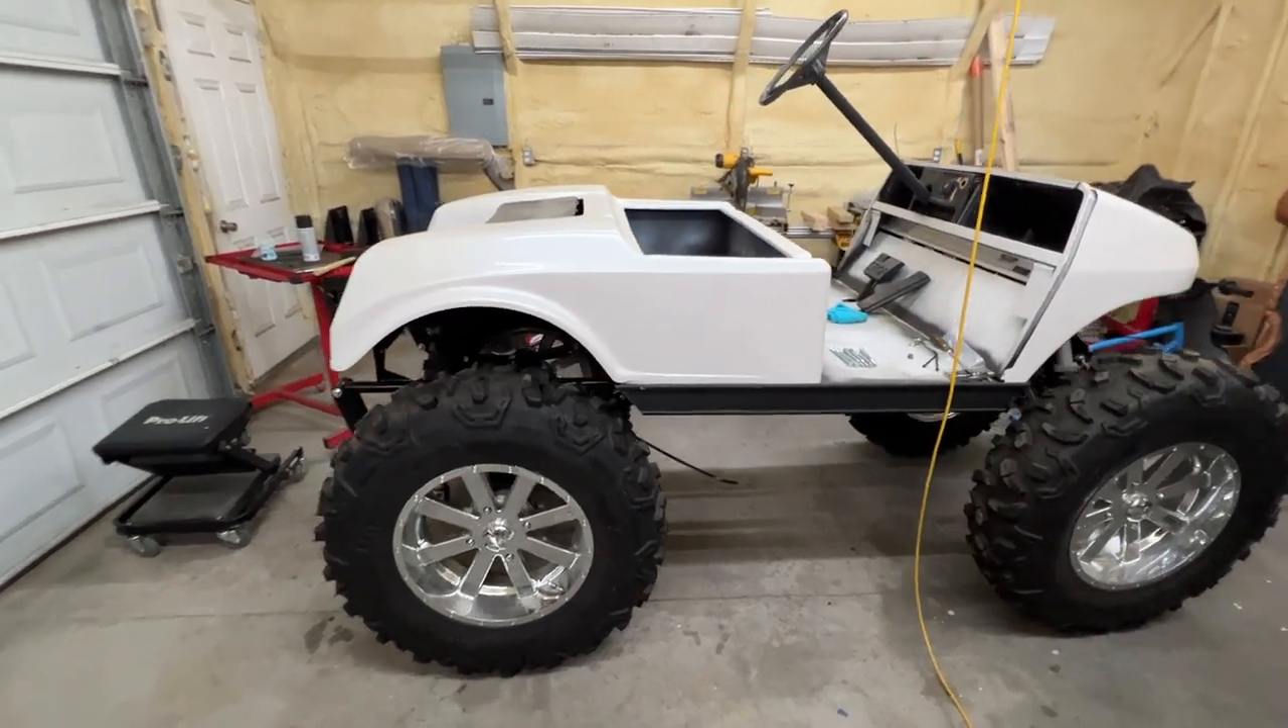The back Tires are Now about Centered in A wheel well.